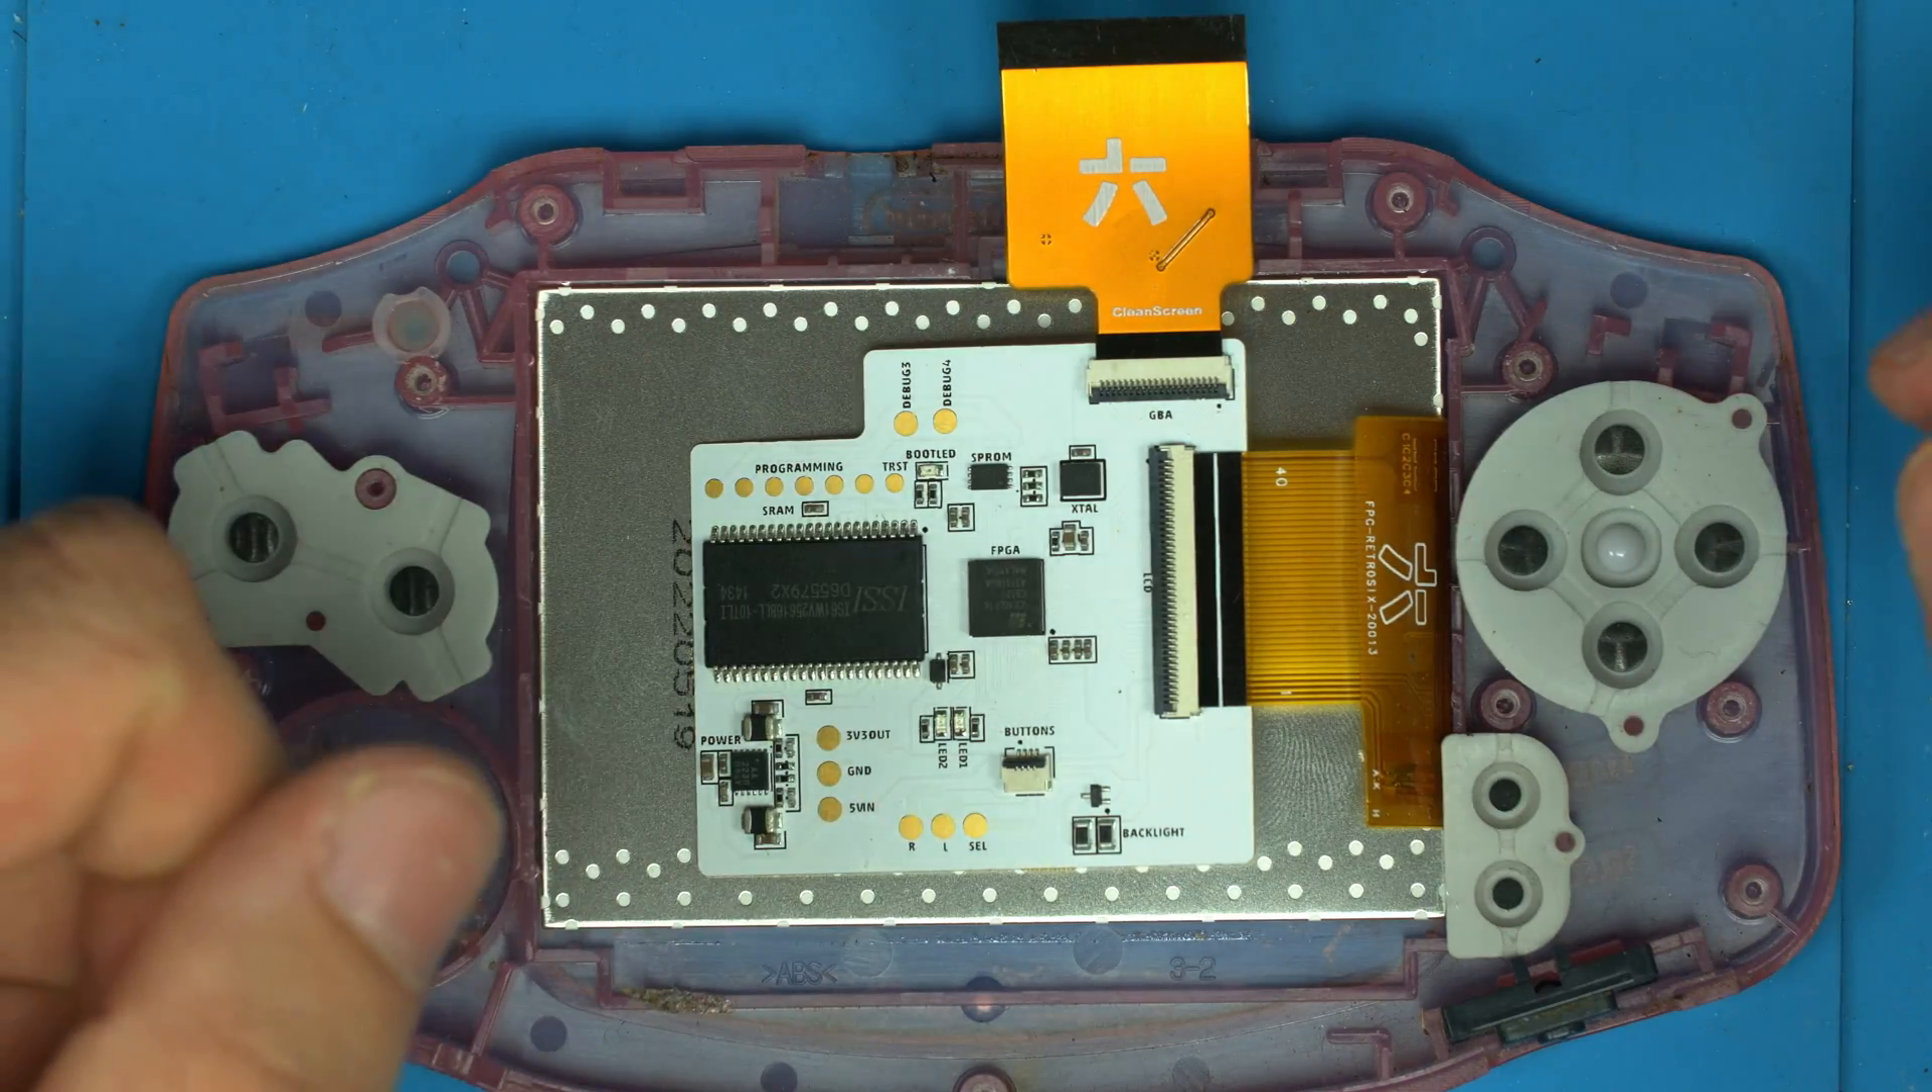There's no need to do anything else now, that's the kit installed.